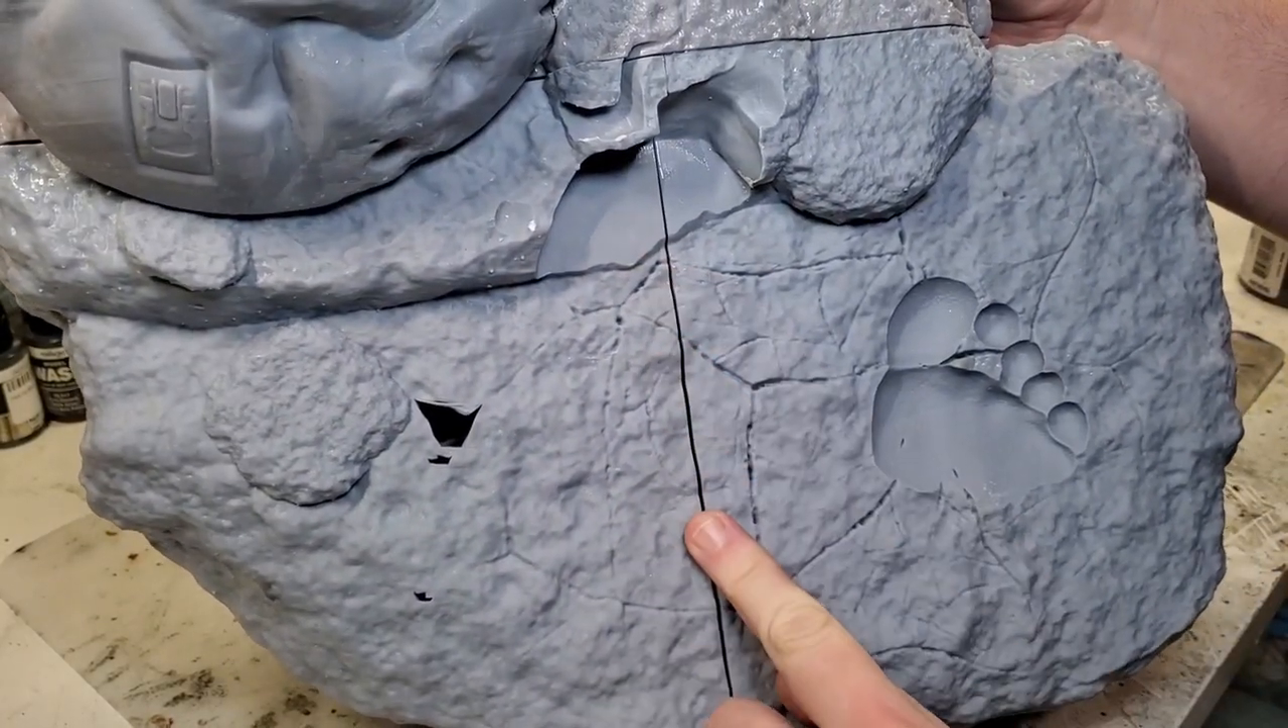So now that I have my base all glued up here, I do see where I have a gap right here, which I knew I was going to have.